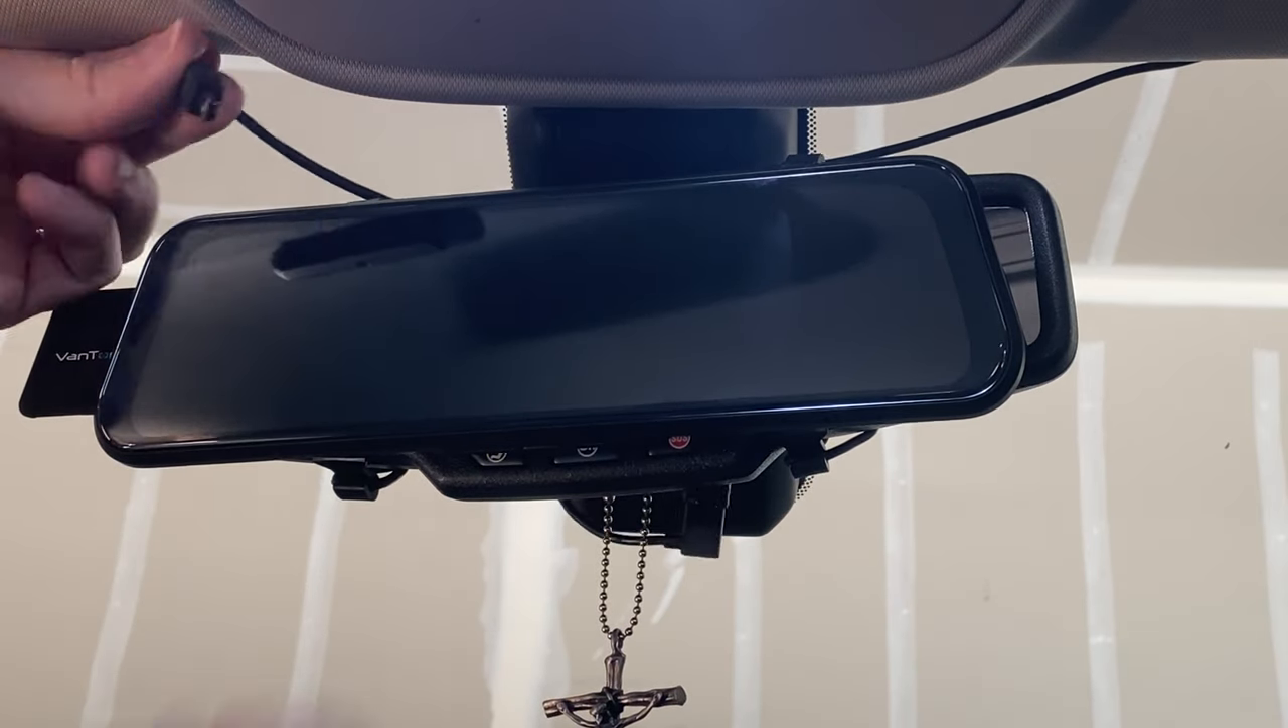So now the dash cam is in place.